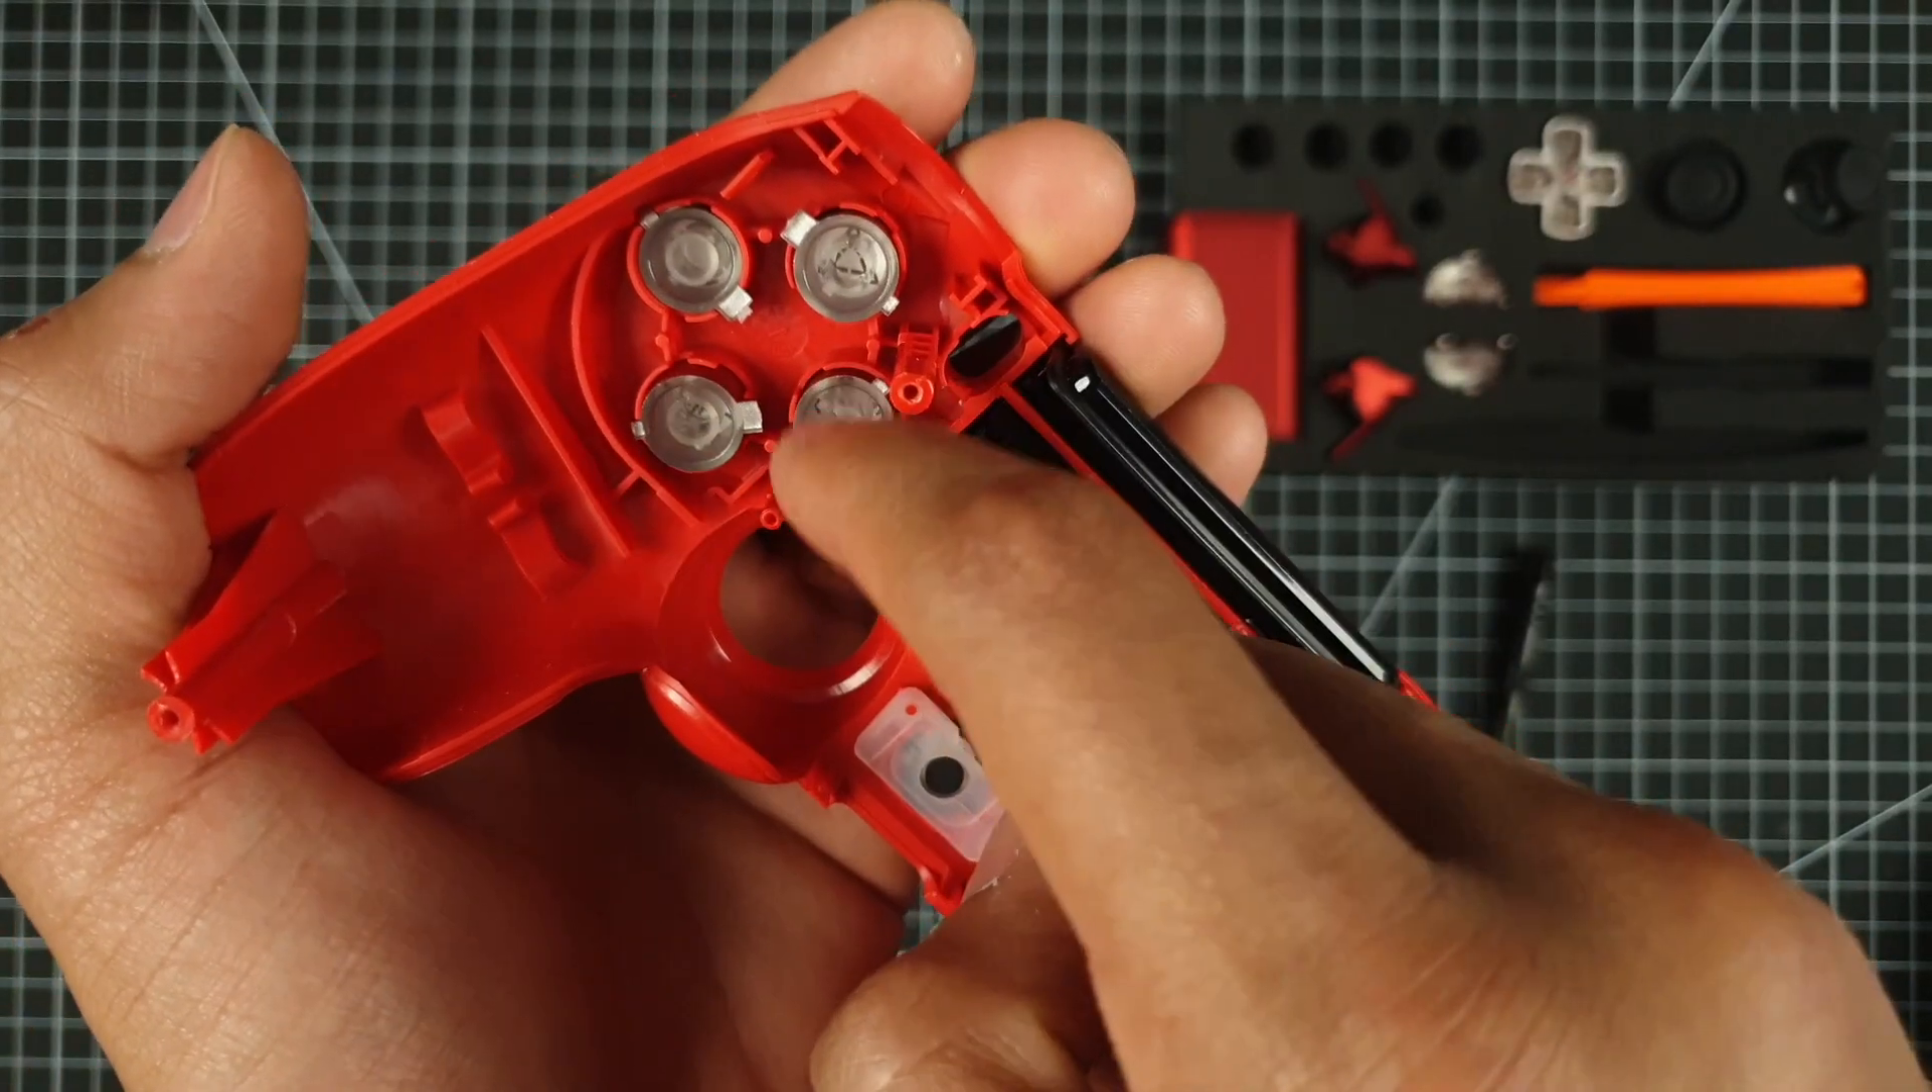Notice how these buttons are nicely placed.